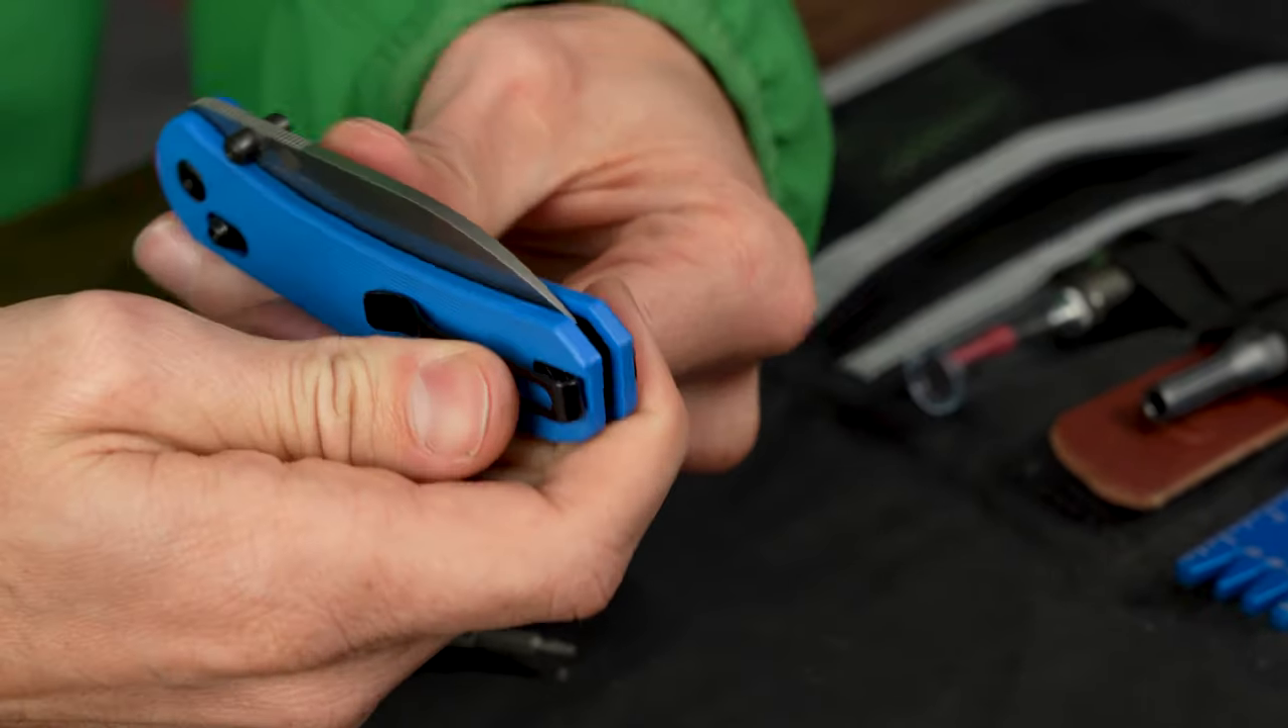Now your knife is all back together.